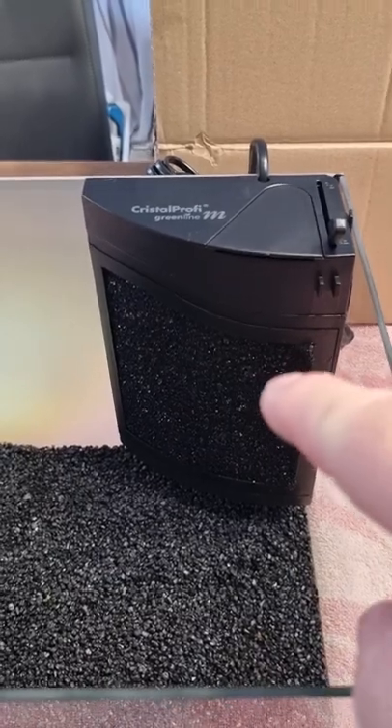Und hier seht ihr den Filter jetzt mal angebracht.